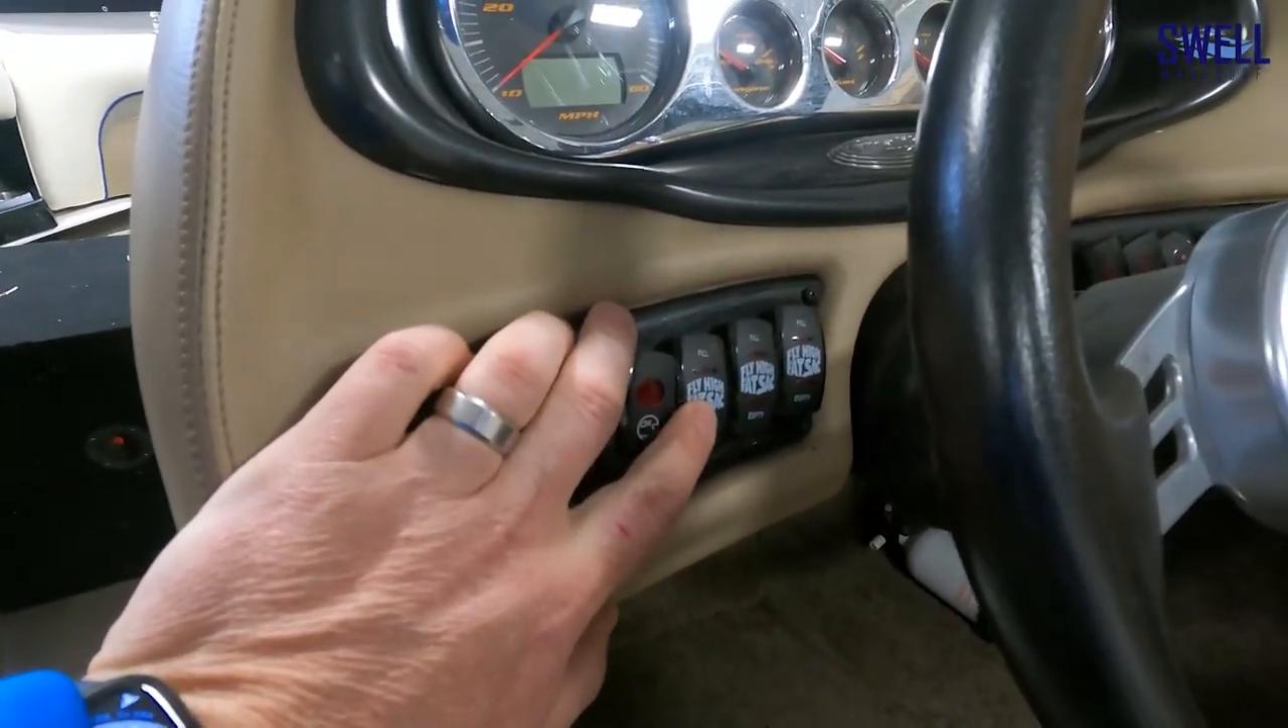Uh, we got our, all of our fat sack switches in and mounted.